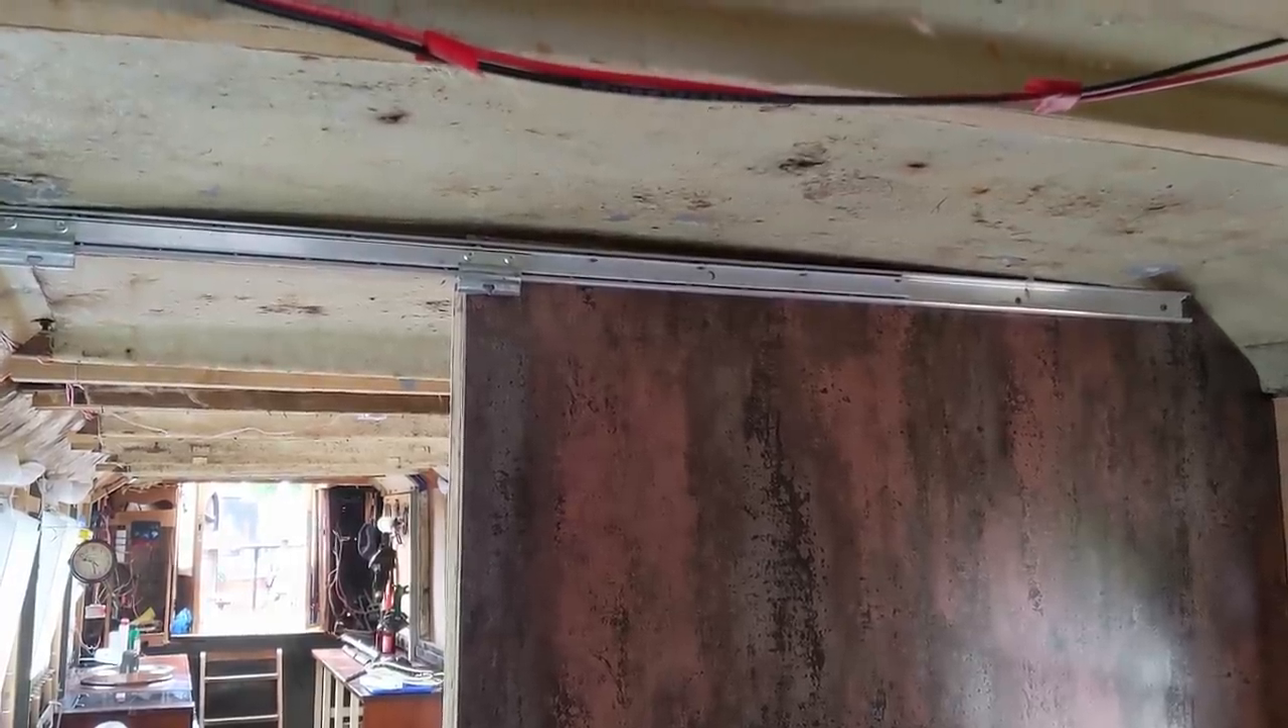Just before i finished yesterday i put the door track back up.